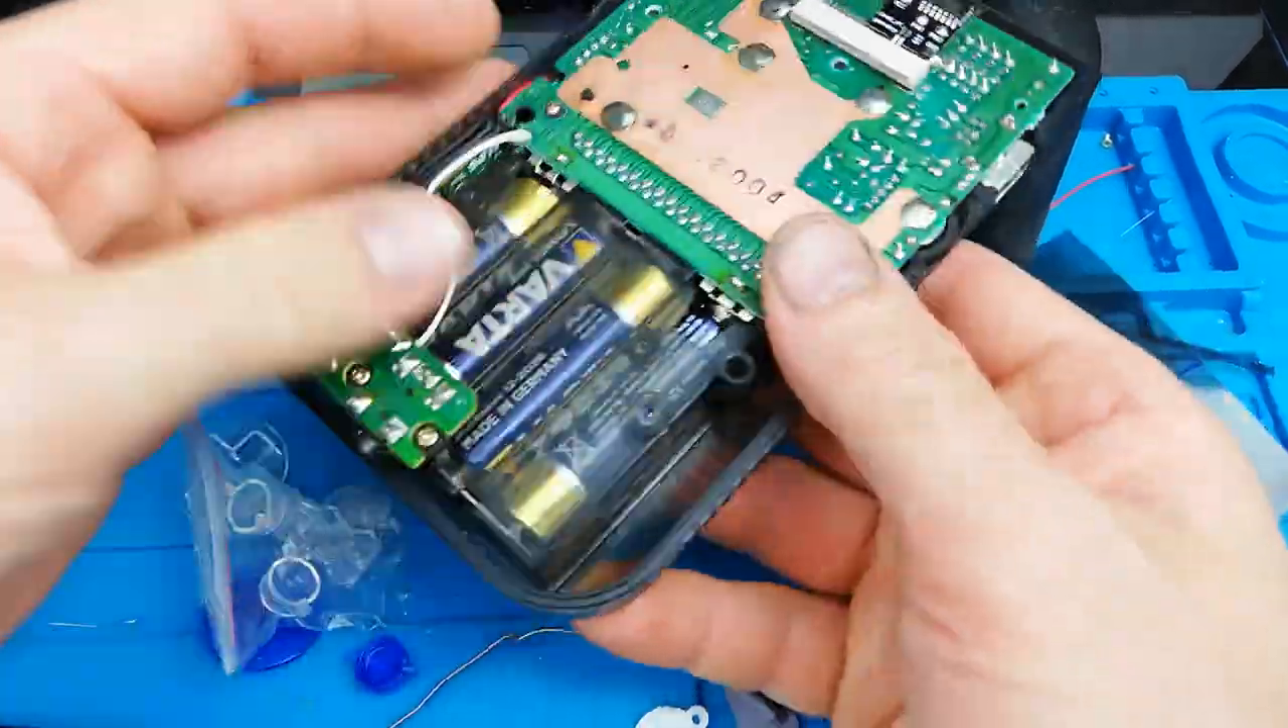I've taken the back case and I've installed the rear panel into it the rear board and some batteries.